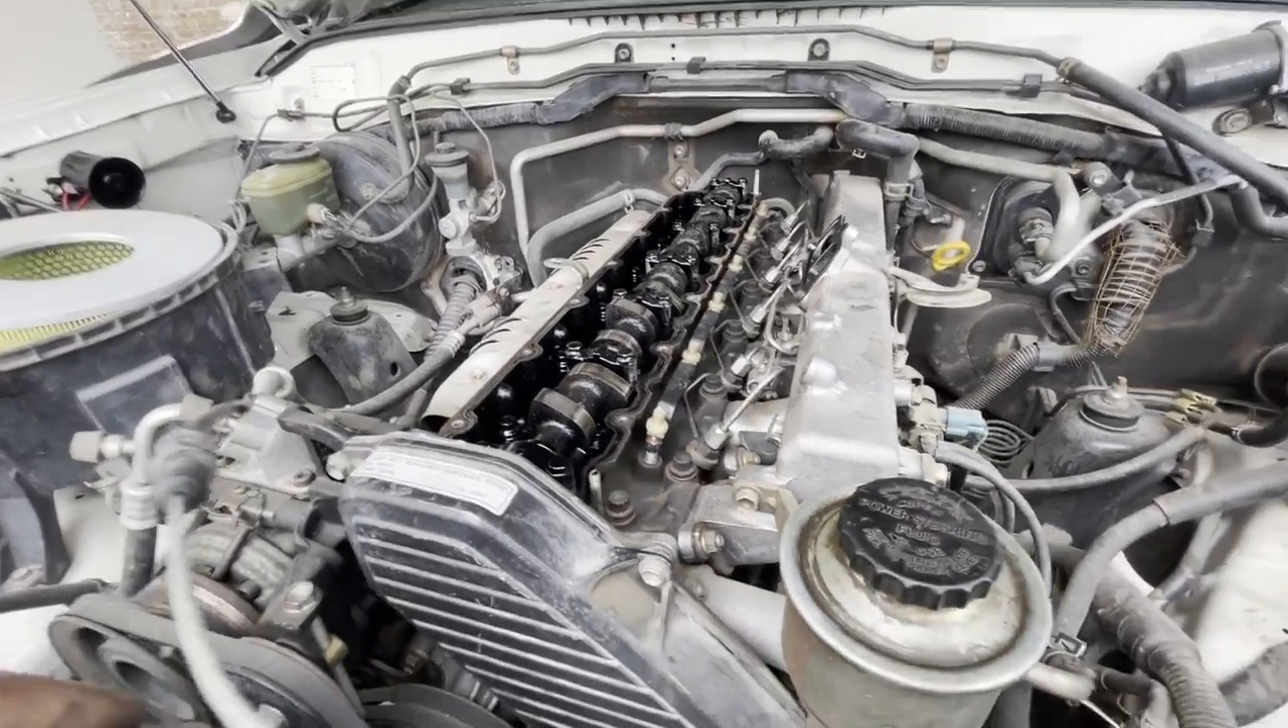This is how it looks like after removal of uh valve cover.